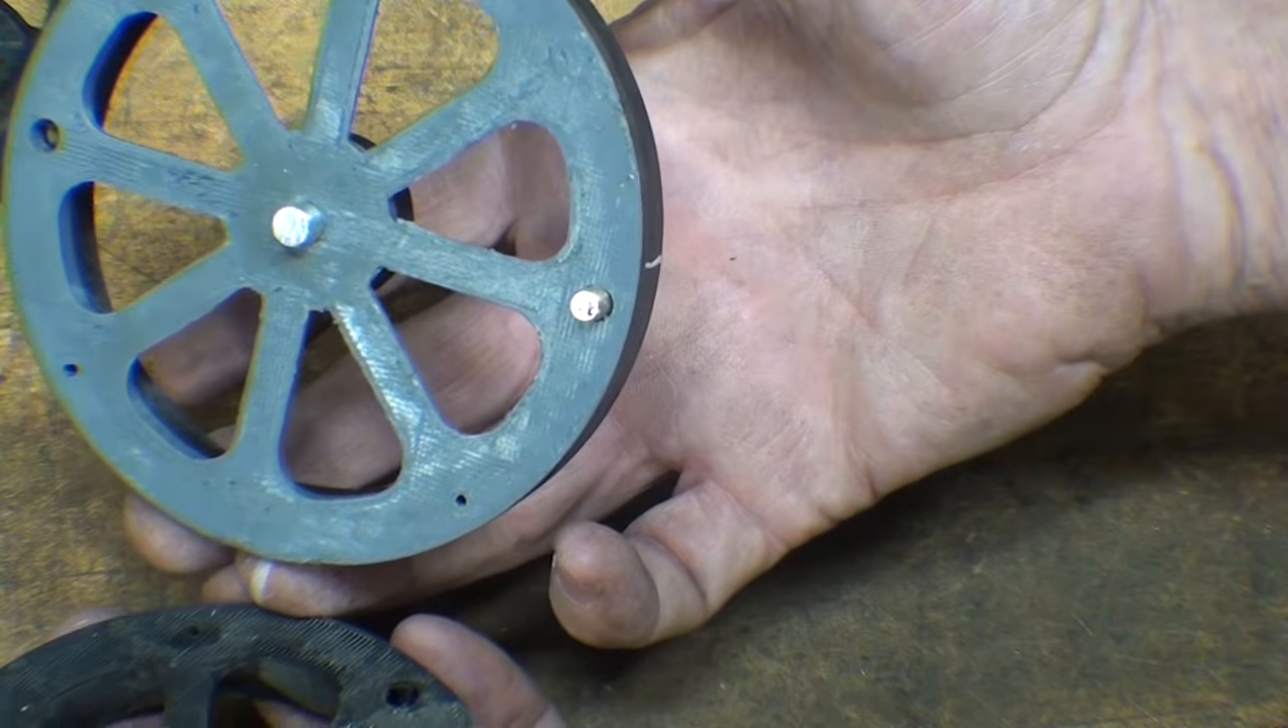I put a little brass alignment pin right there.